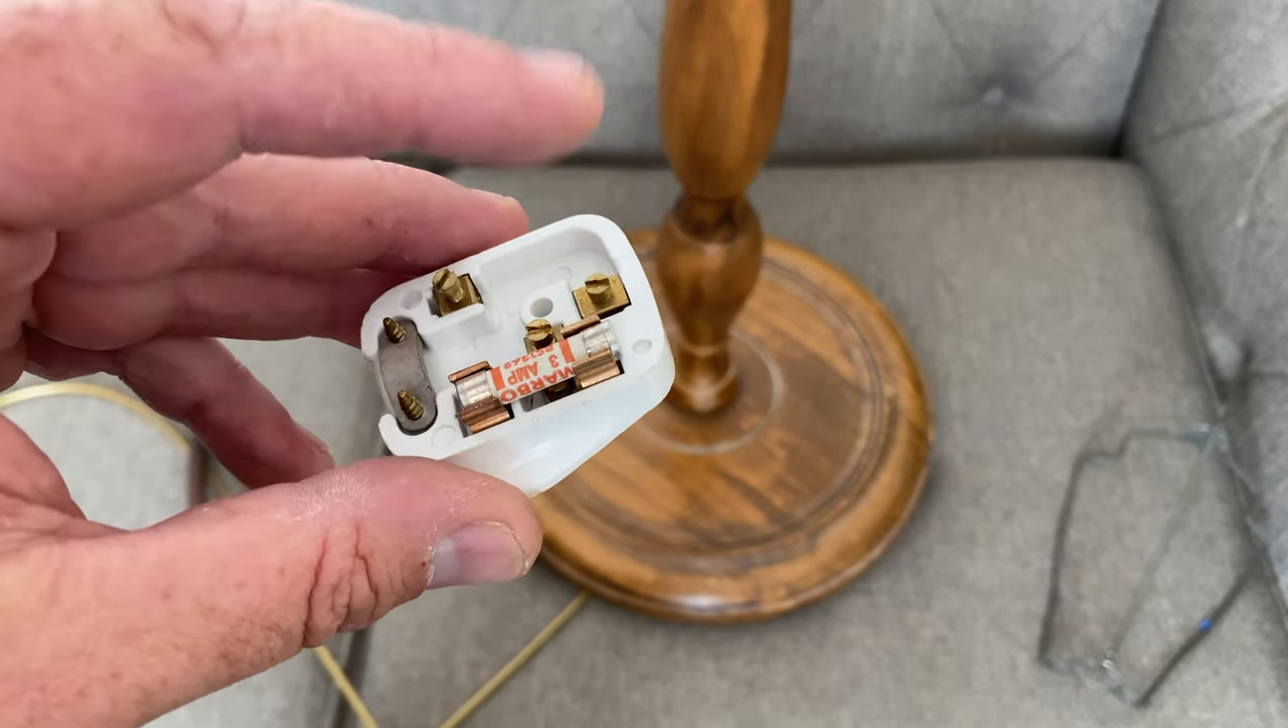This is the plug, I've taken the back off and disconnected from the cable.